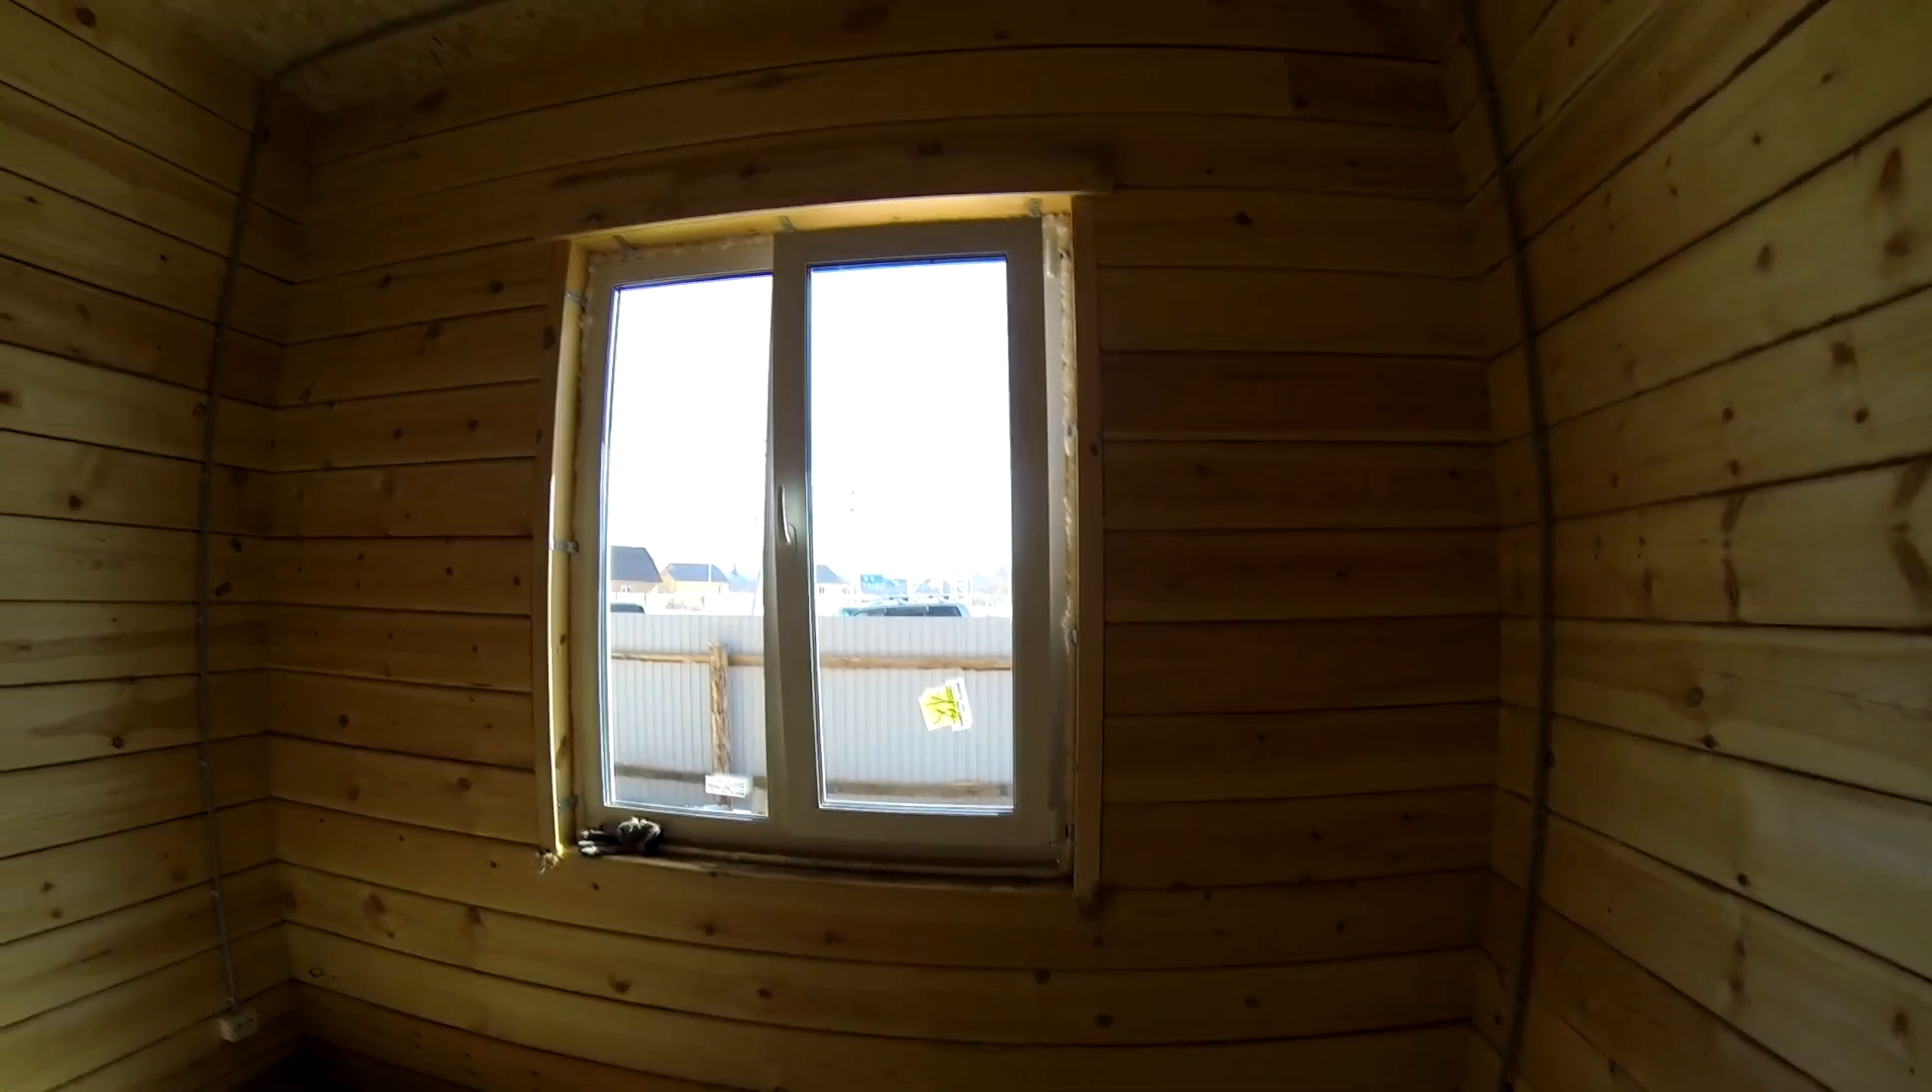Окна уже стоят на местах. Сейчас, в ближайшем будущем, будем делать откосы.